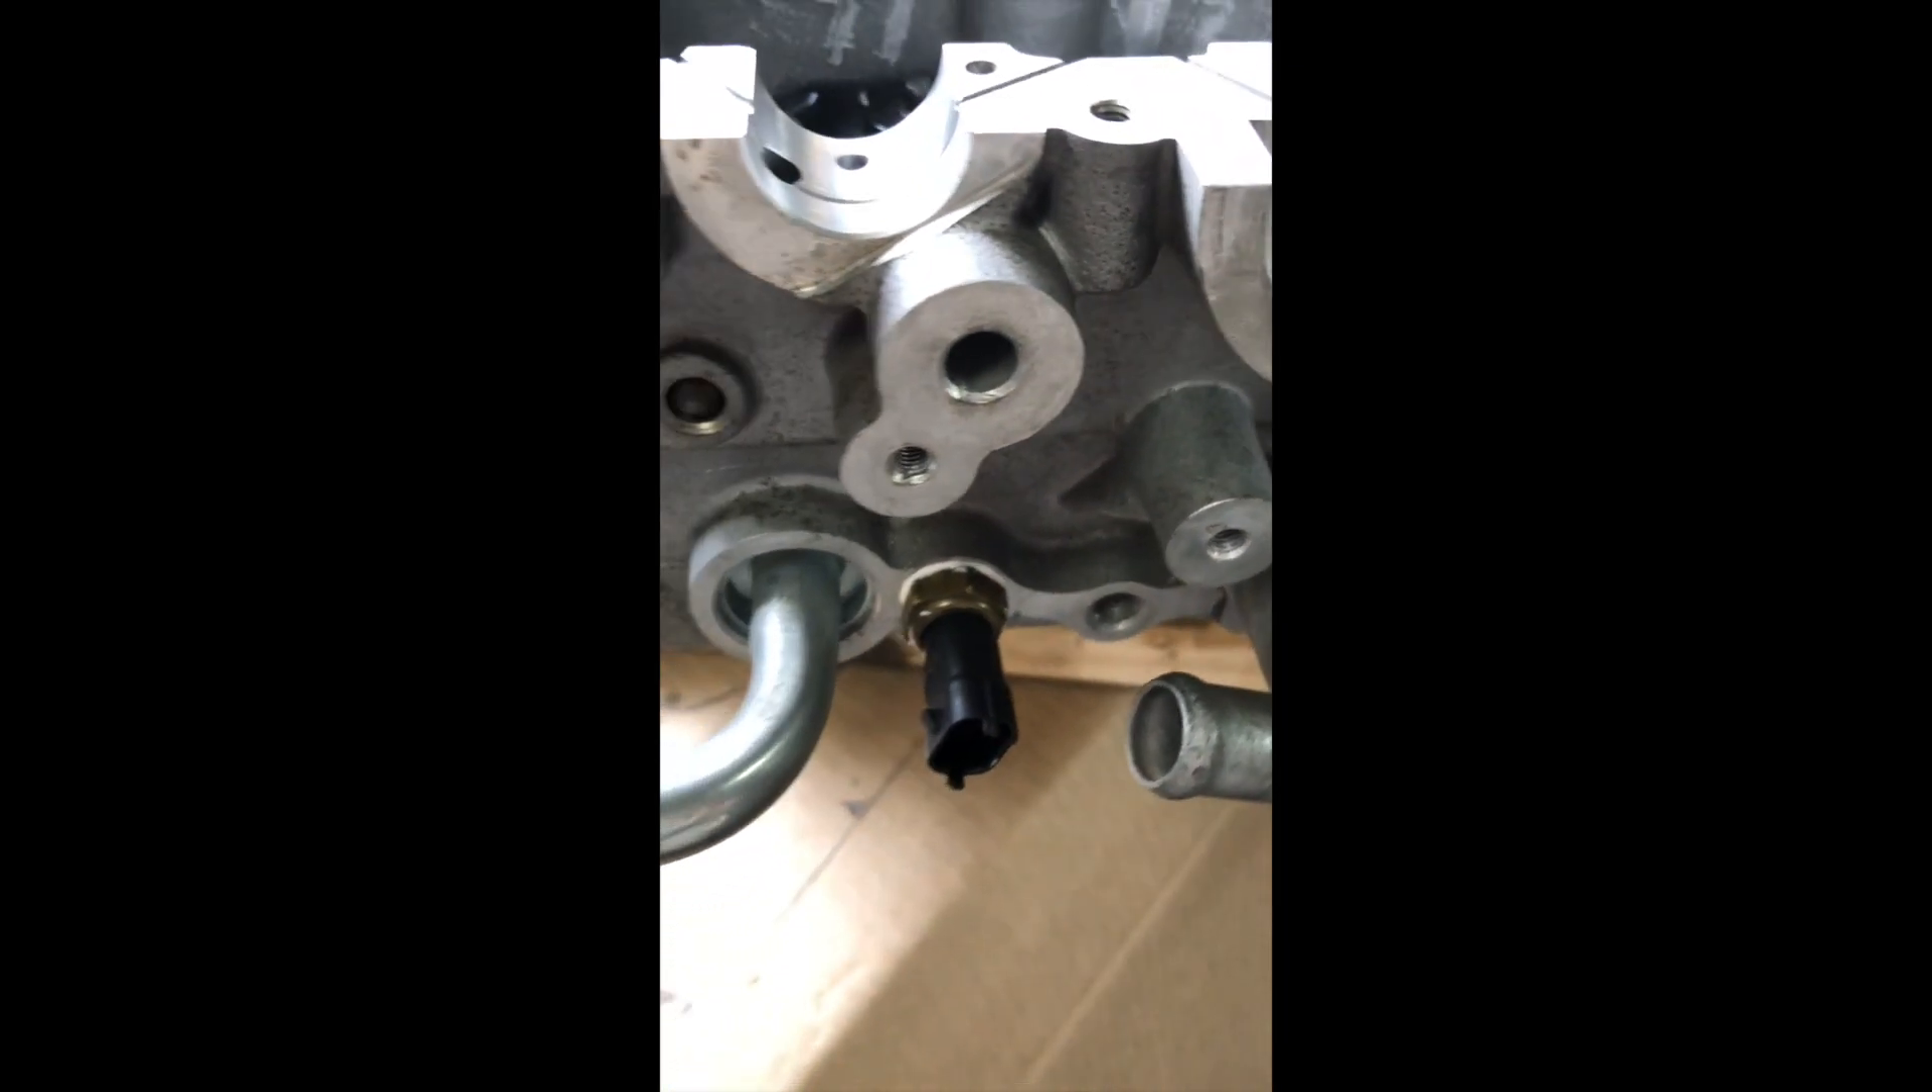So the sensor is now in the hole and now I'll tighten it up.